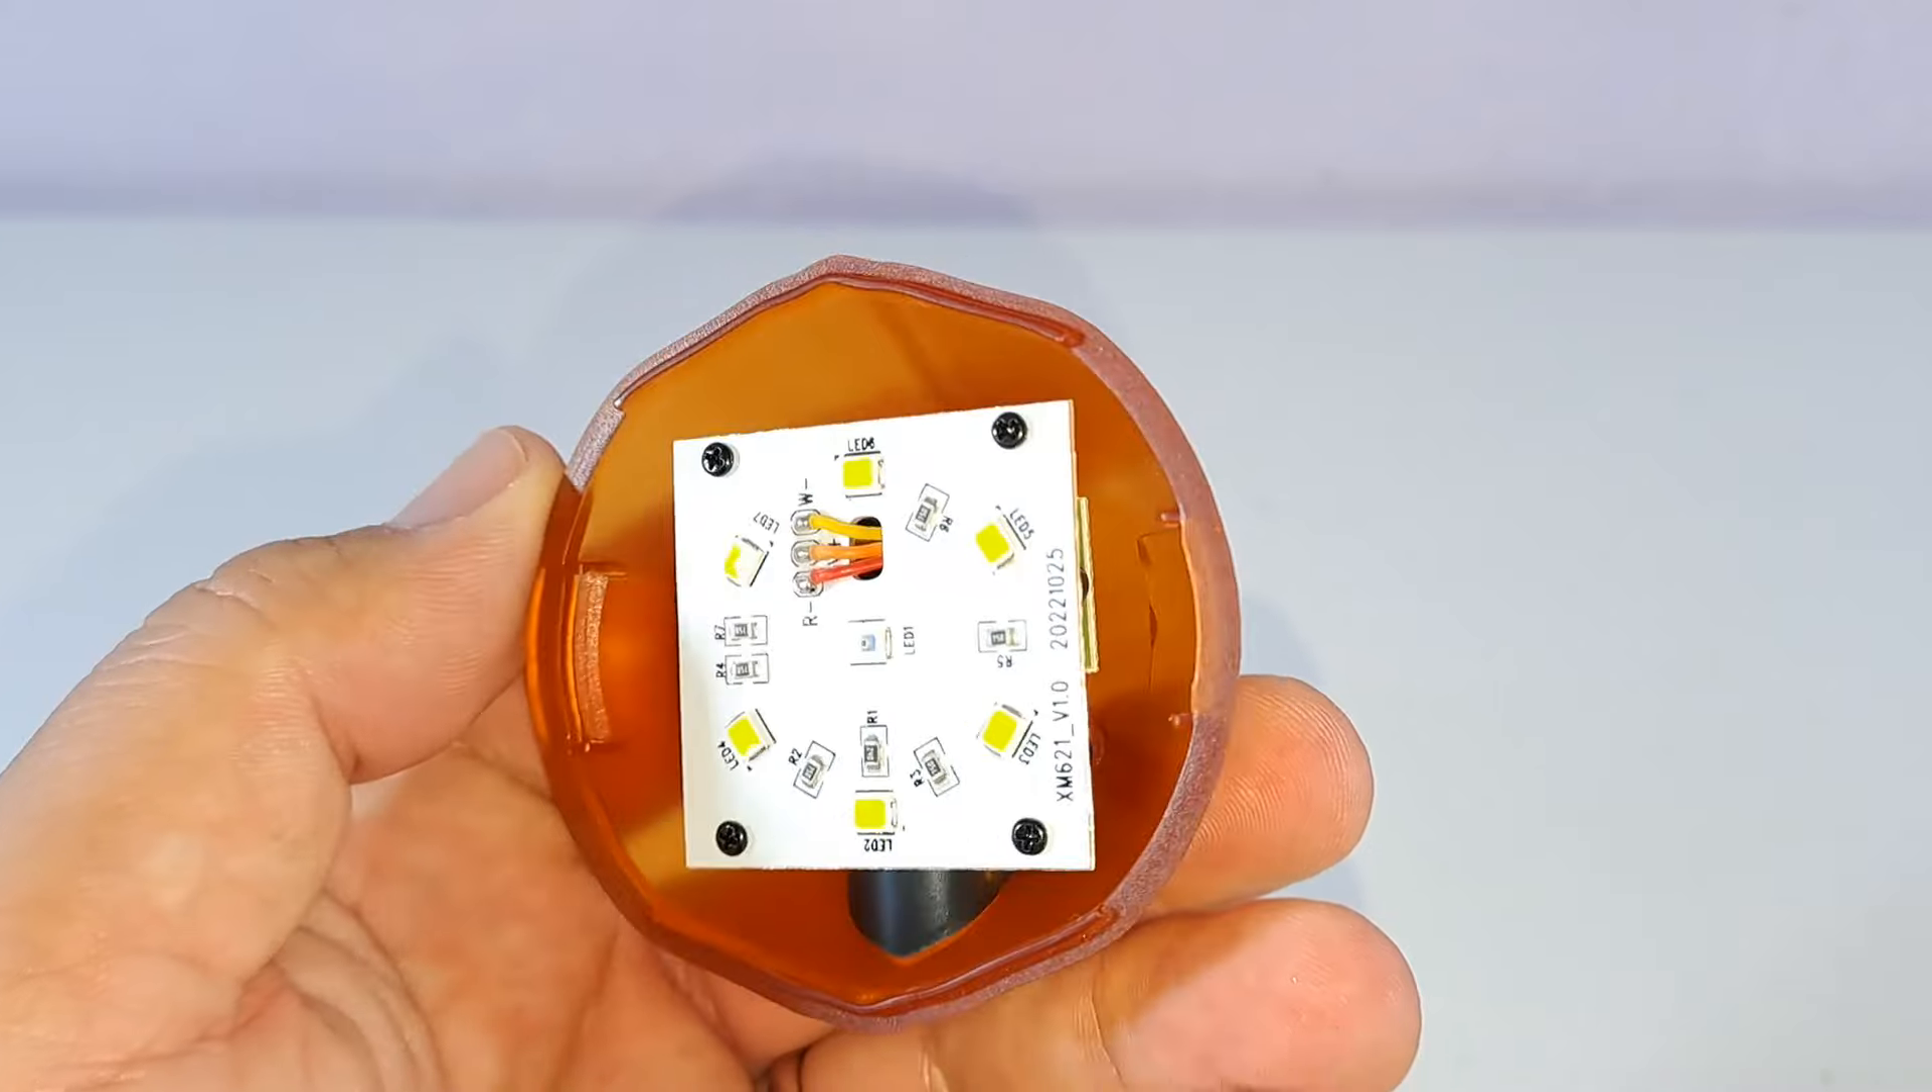Ed ecco come si presenta la capsula a termine di questa fase di assemblaggio completa del circuito LED.